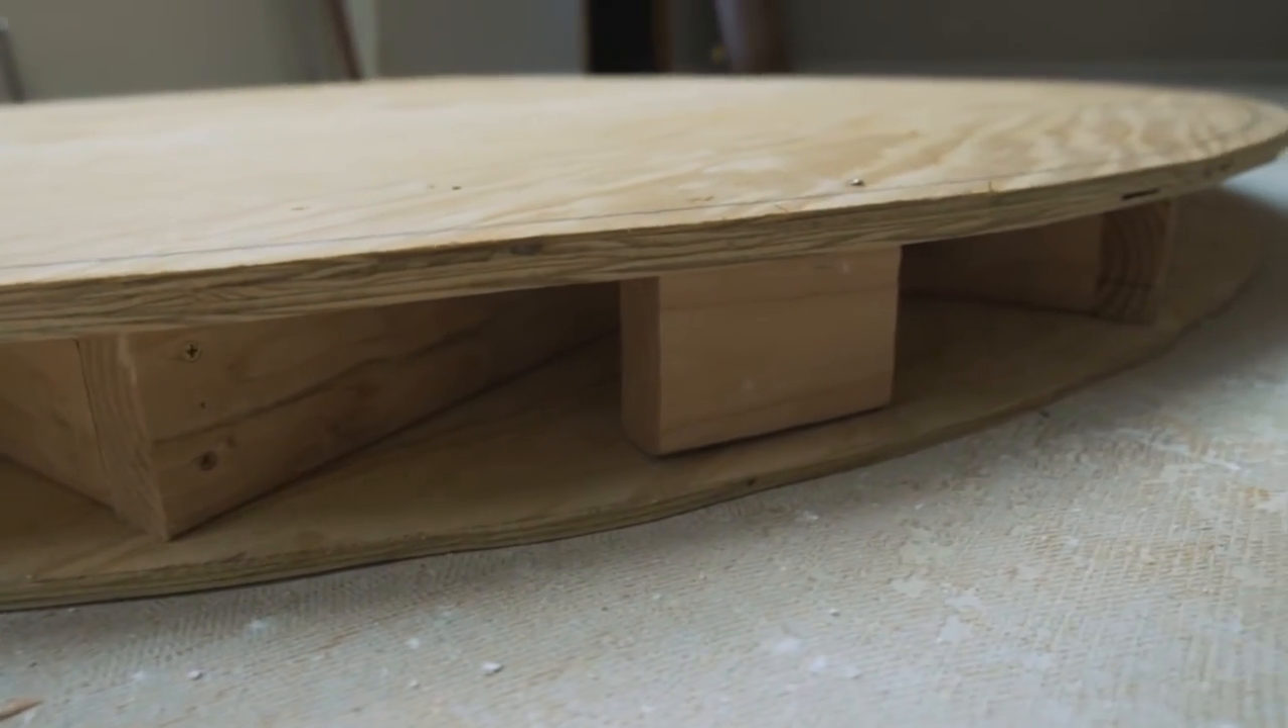We've also added a couple support pieces of 2x4 just on the very ends right there as well as out here.